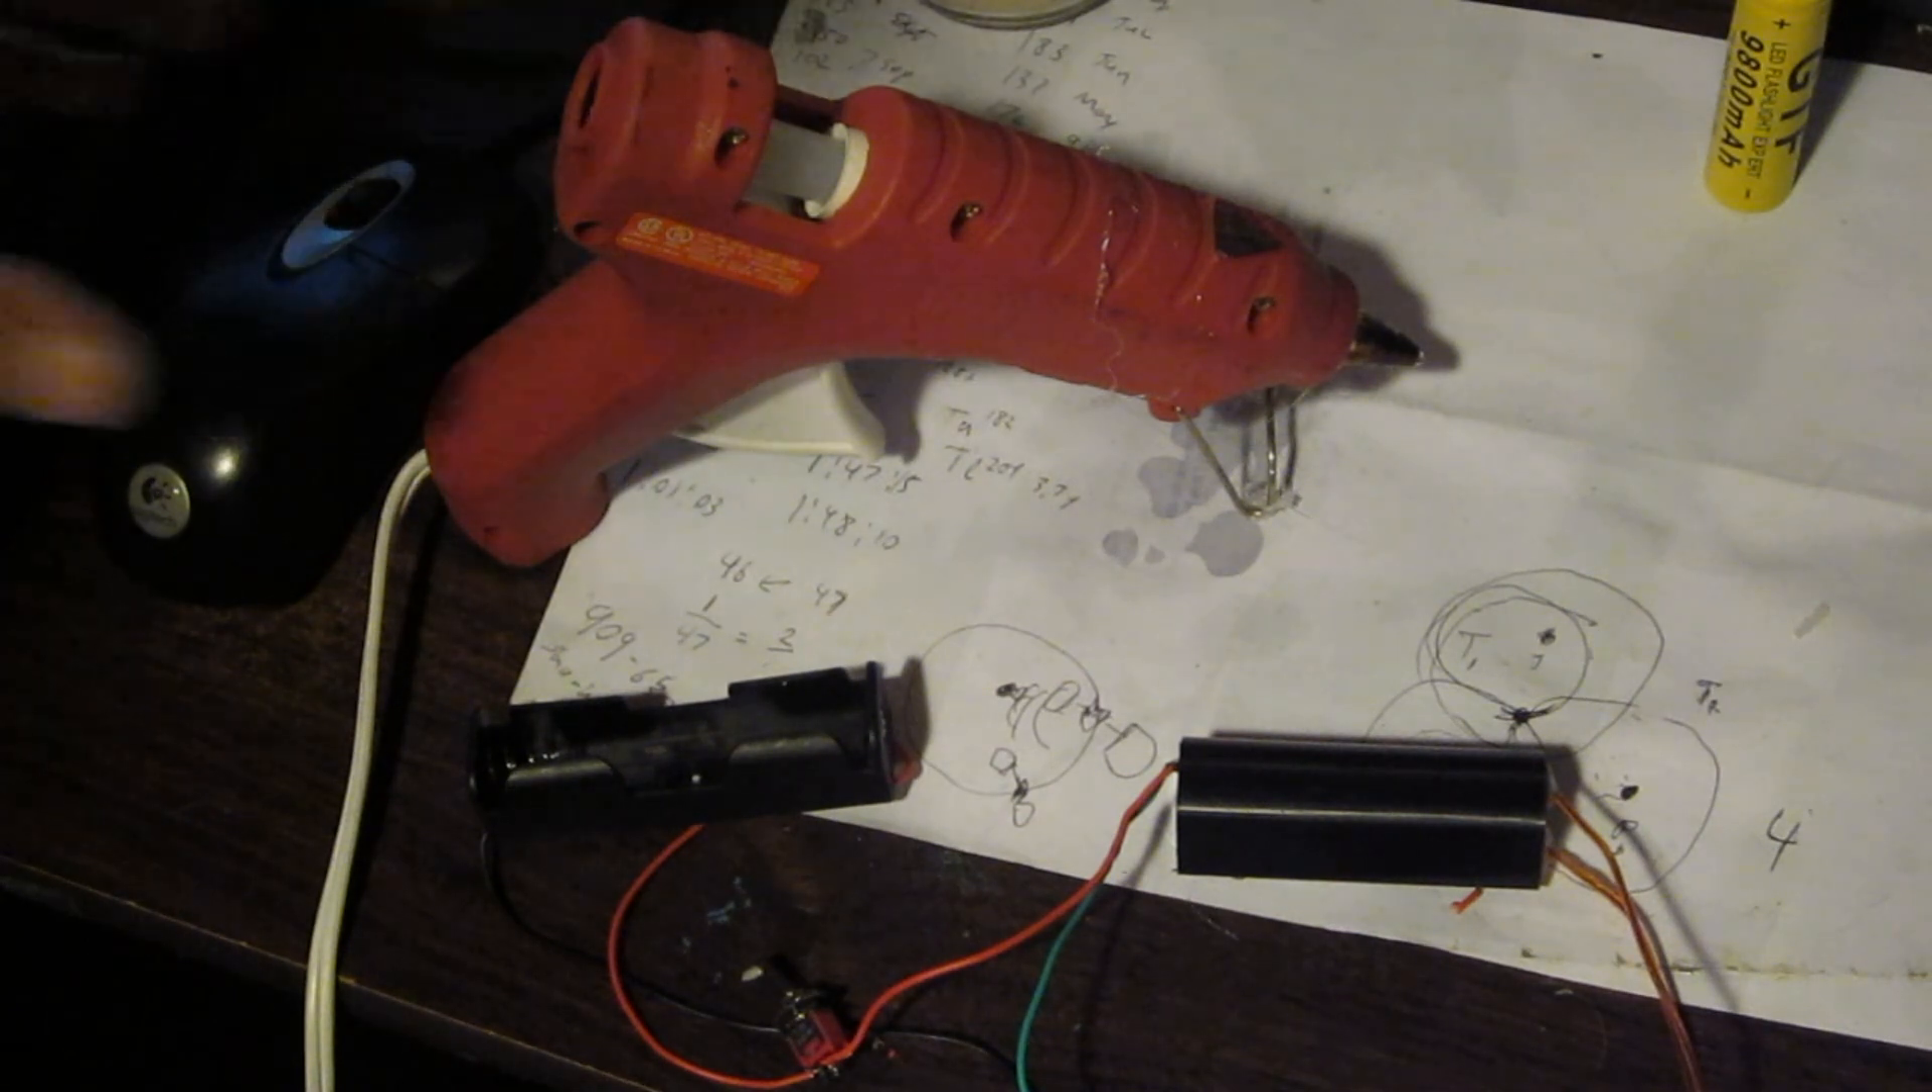And I took the battery back out because I don't feel like getting shocked.